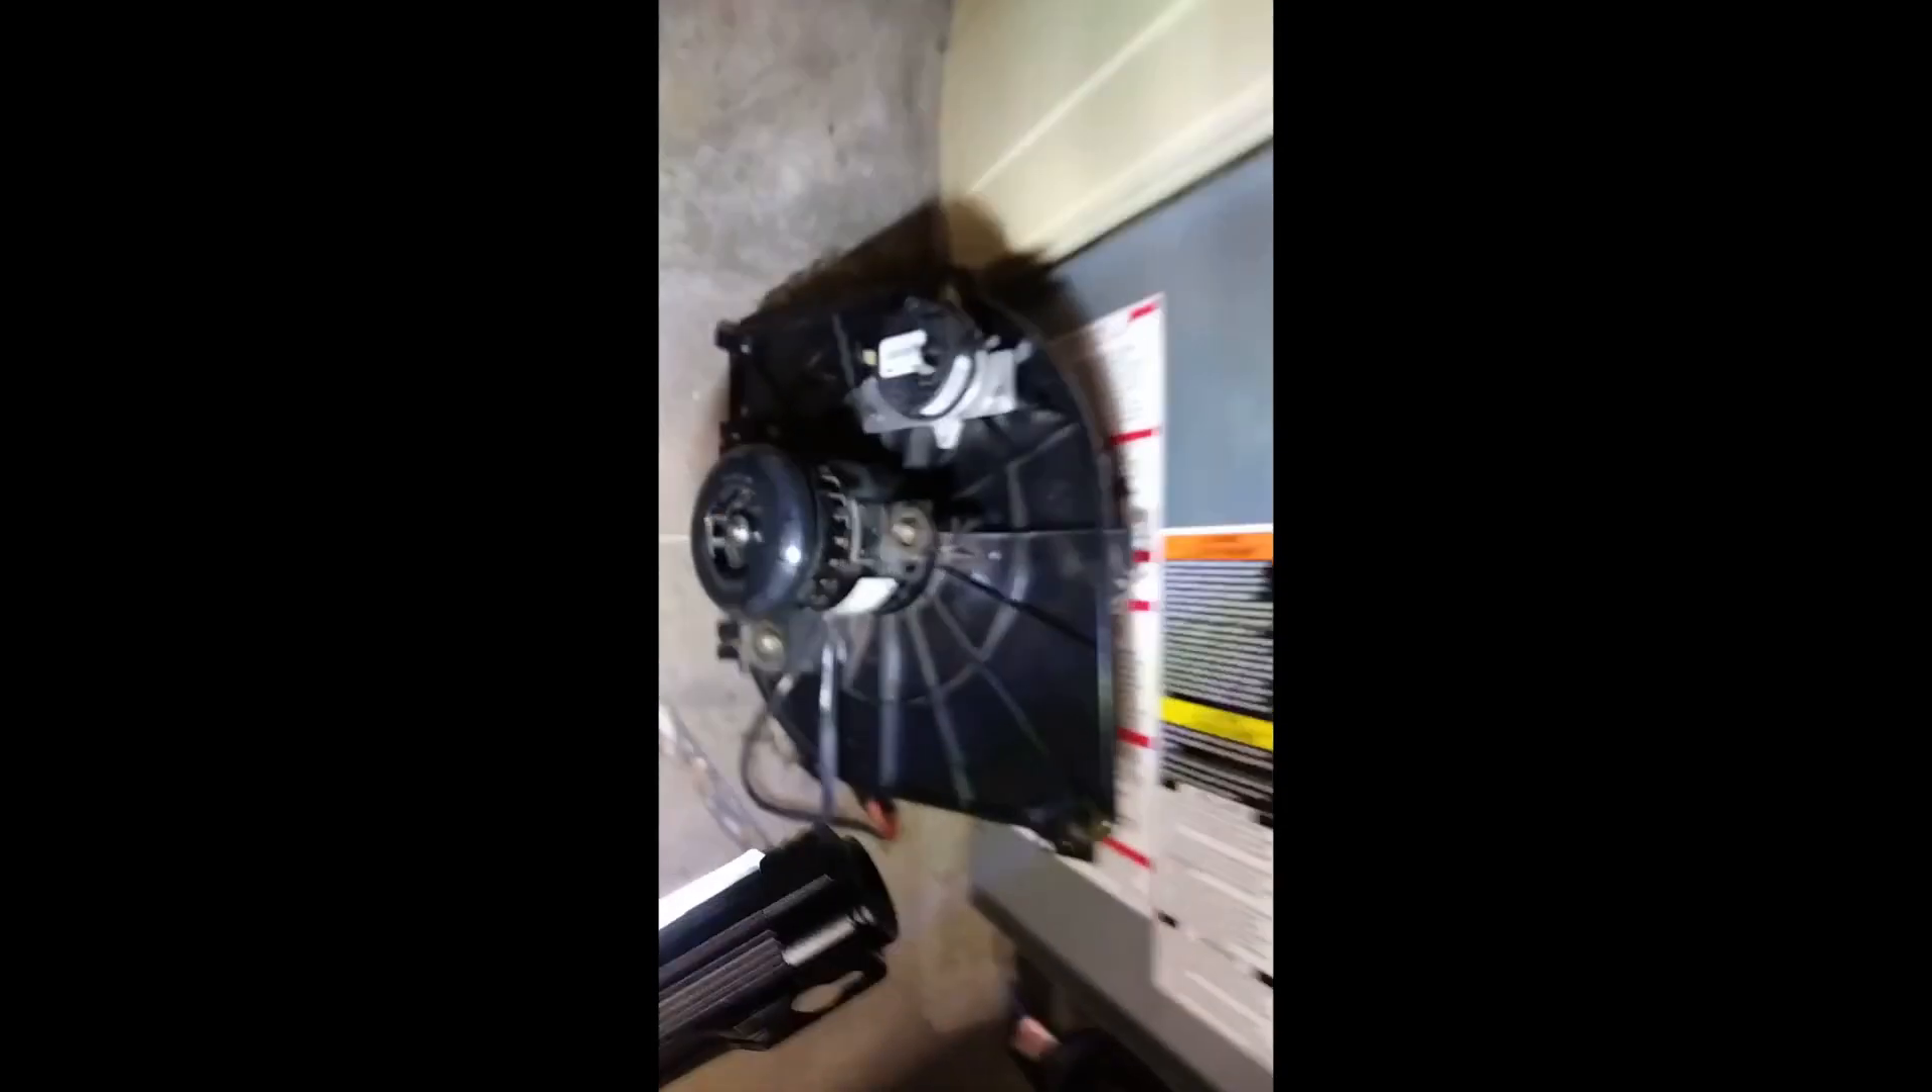So I got the lower assembly out.